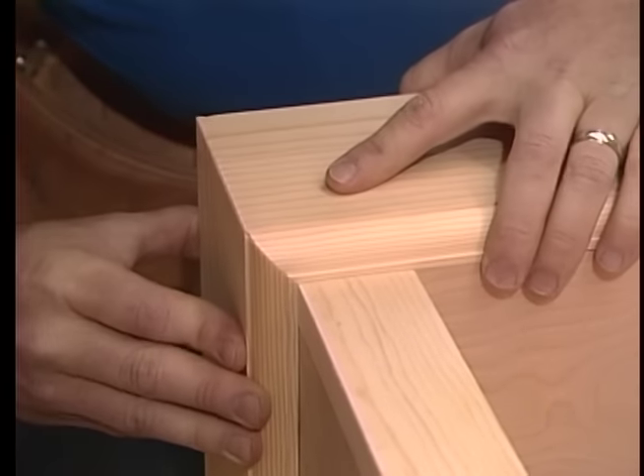We'll check the front piece against the side piece. And that fits really well.